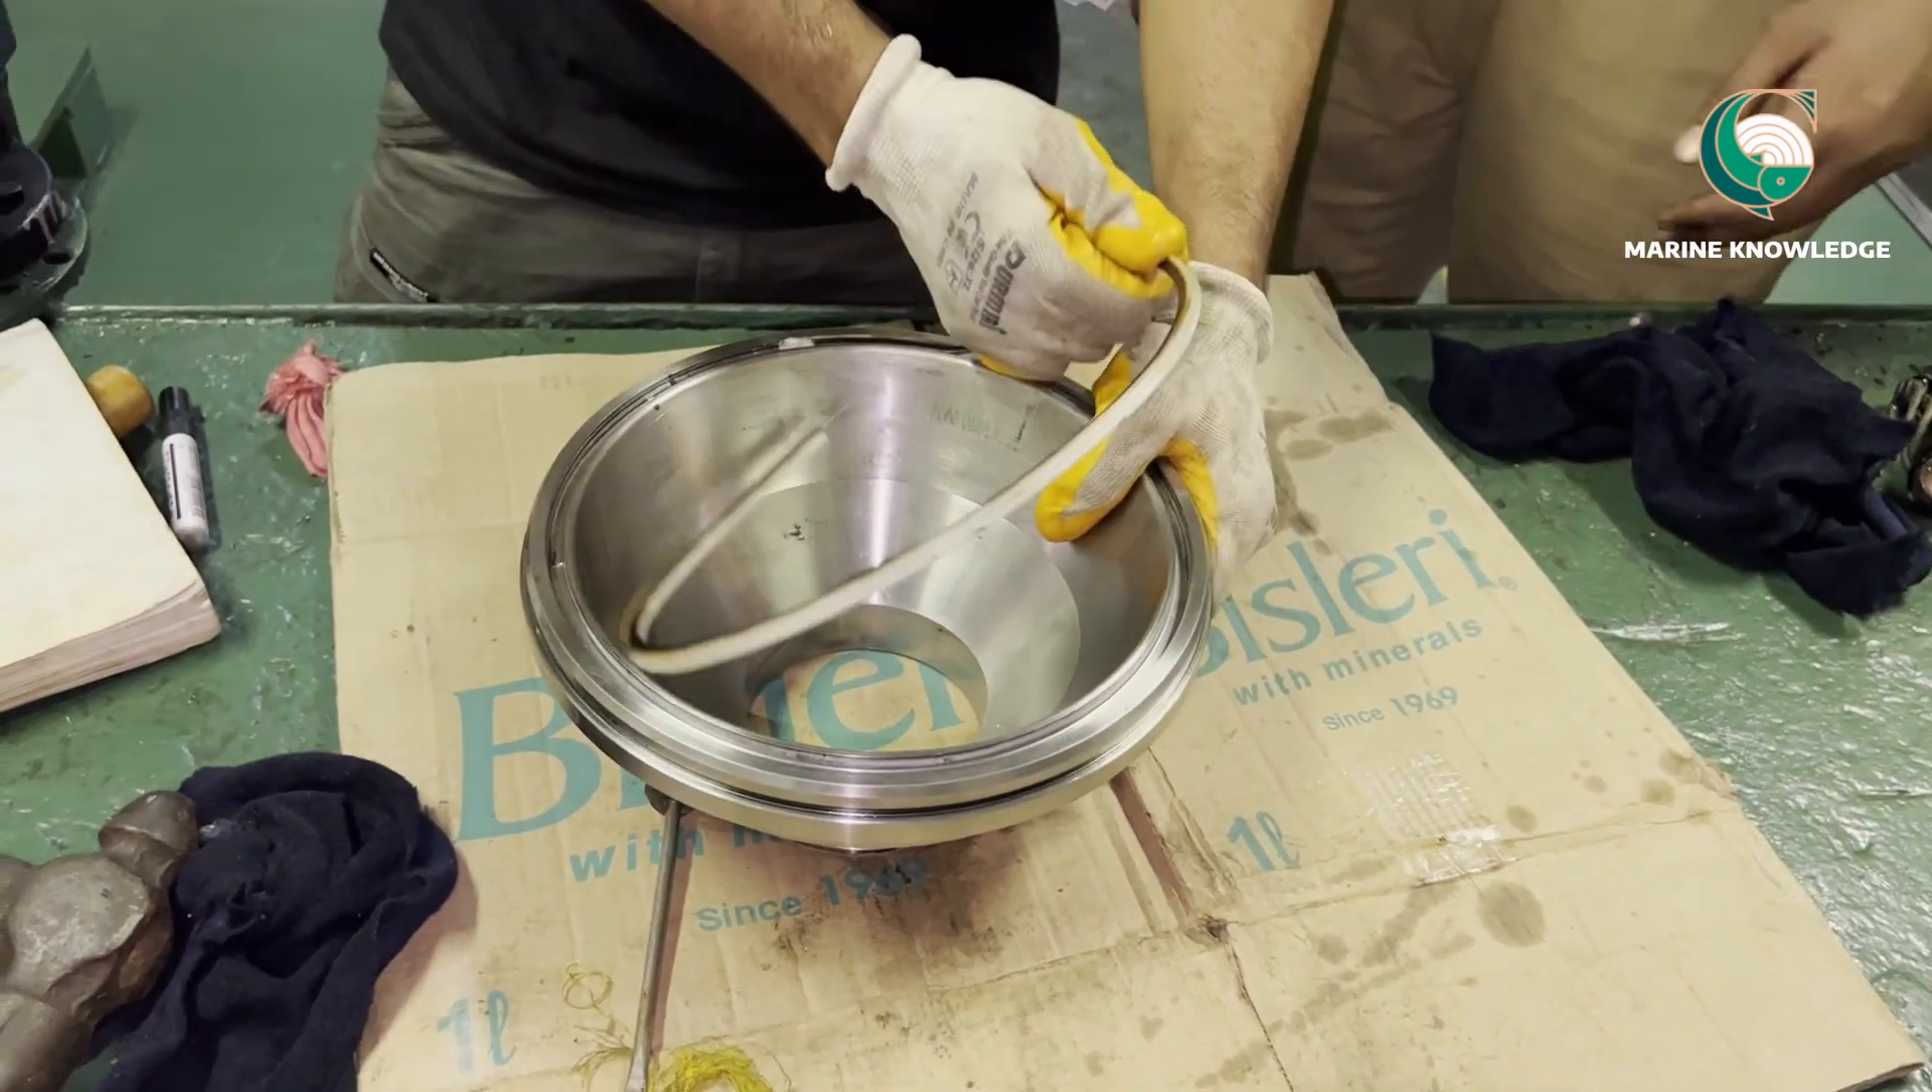Now you can see the seal ring is already out you can see how thick the seal ring is.